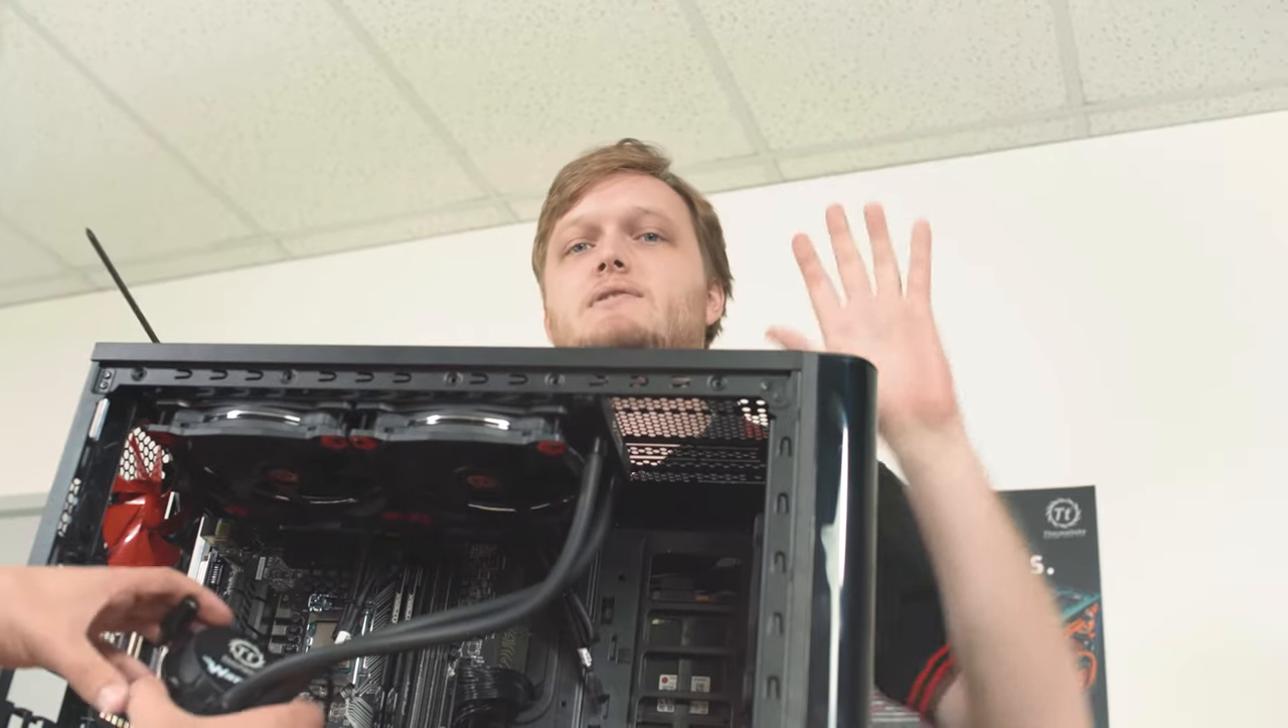Radiators installed, which means we are almost done.